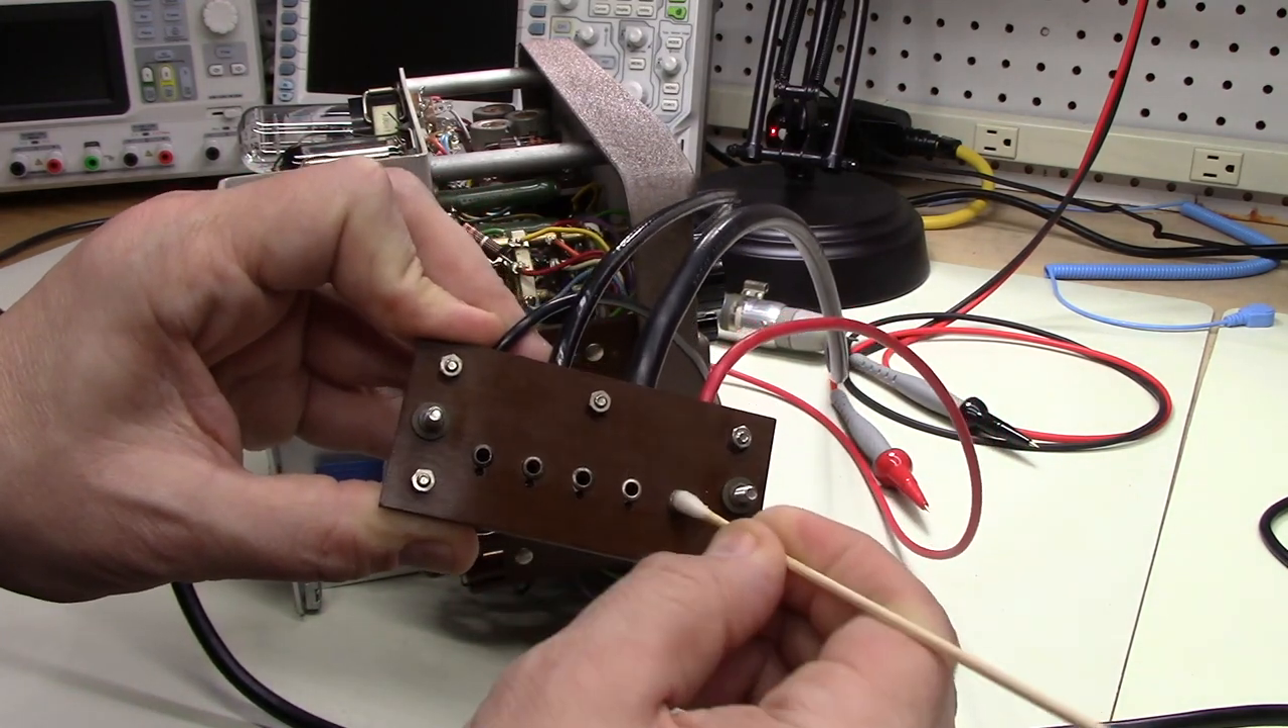And, the swab doesn't really fit down into these holes, but, you know, I'll try to clean them off a little bit.